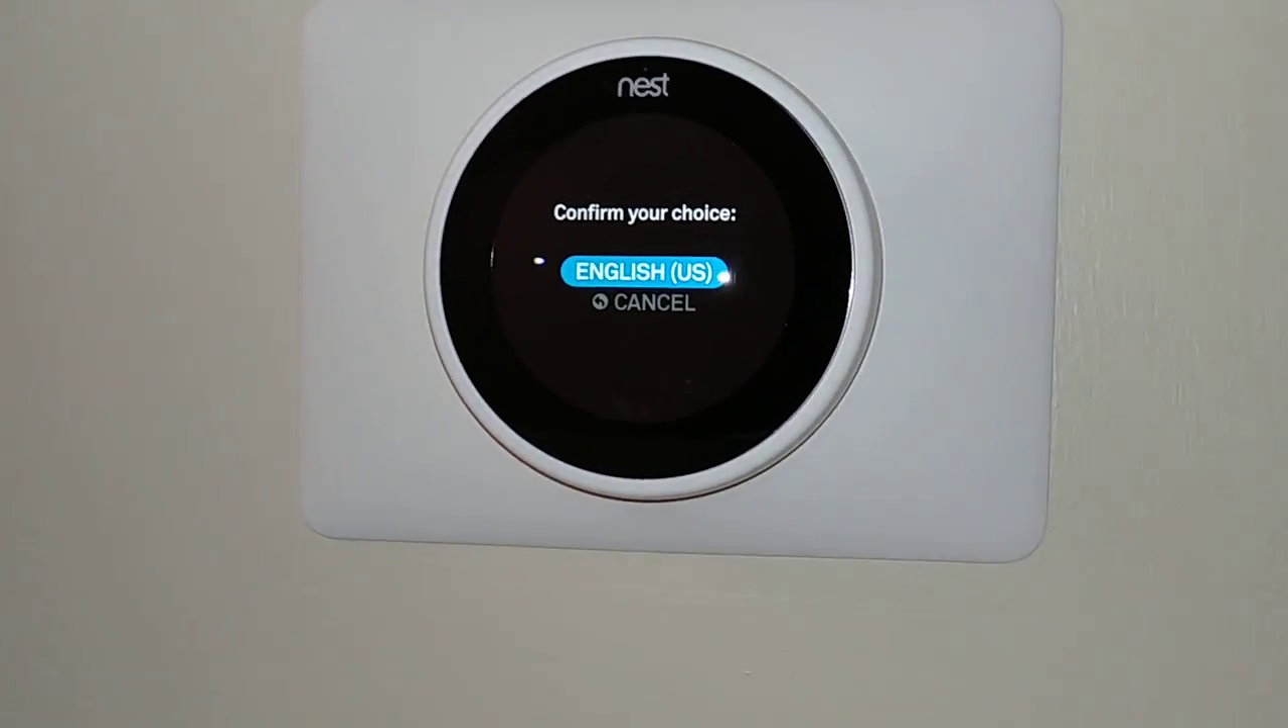All right got the power back on come back over here press the nest on and there we go we now have our nest installed and we've got the correct power to it.